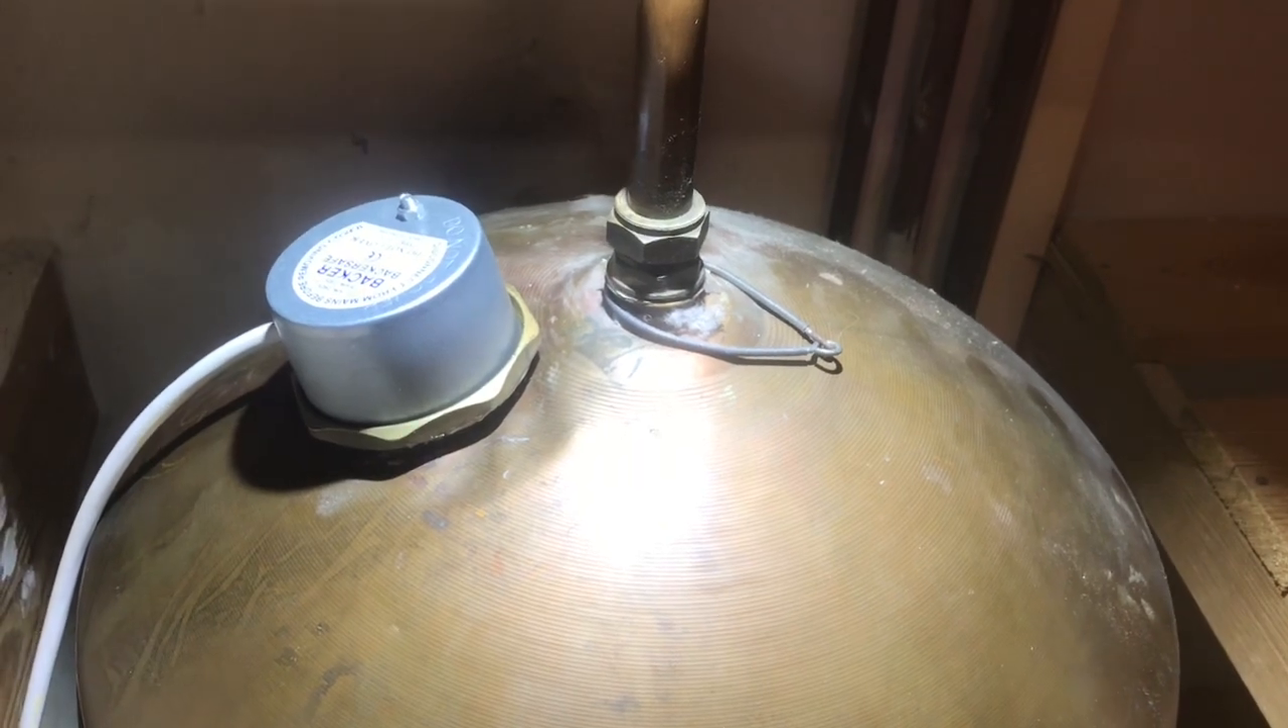The immersion heater has been installed.